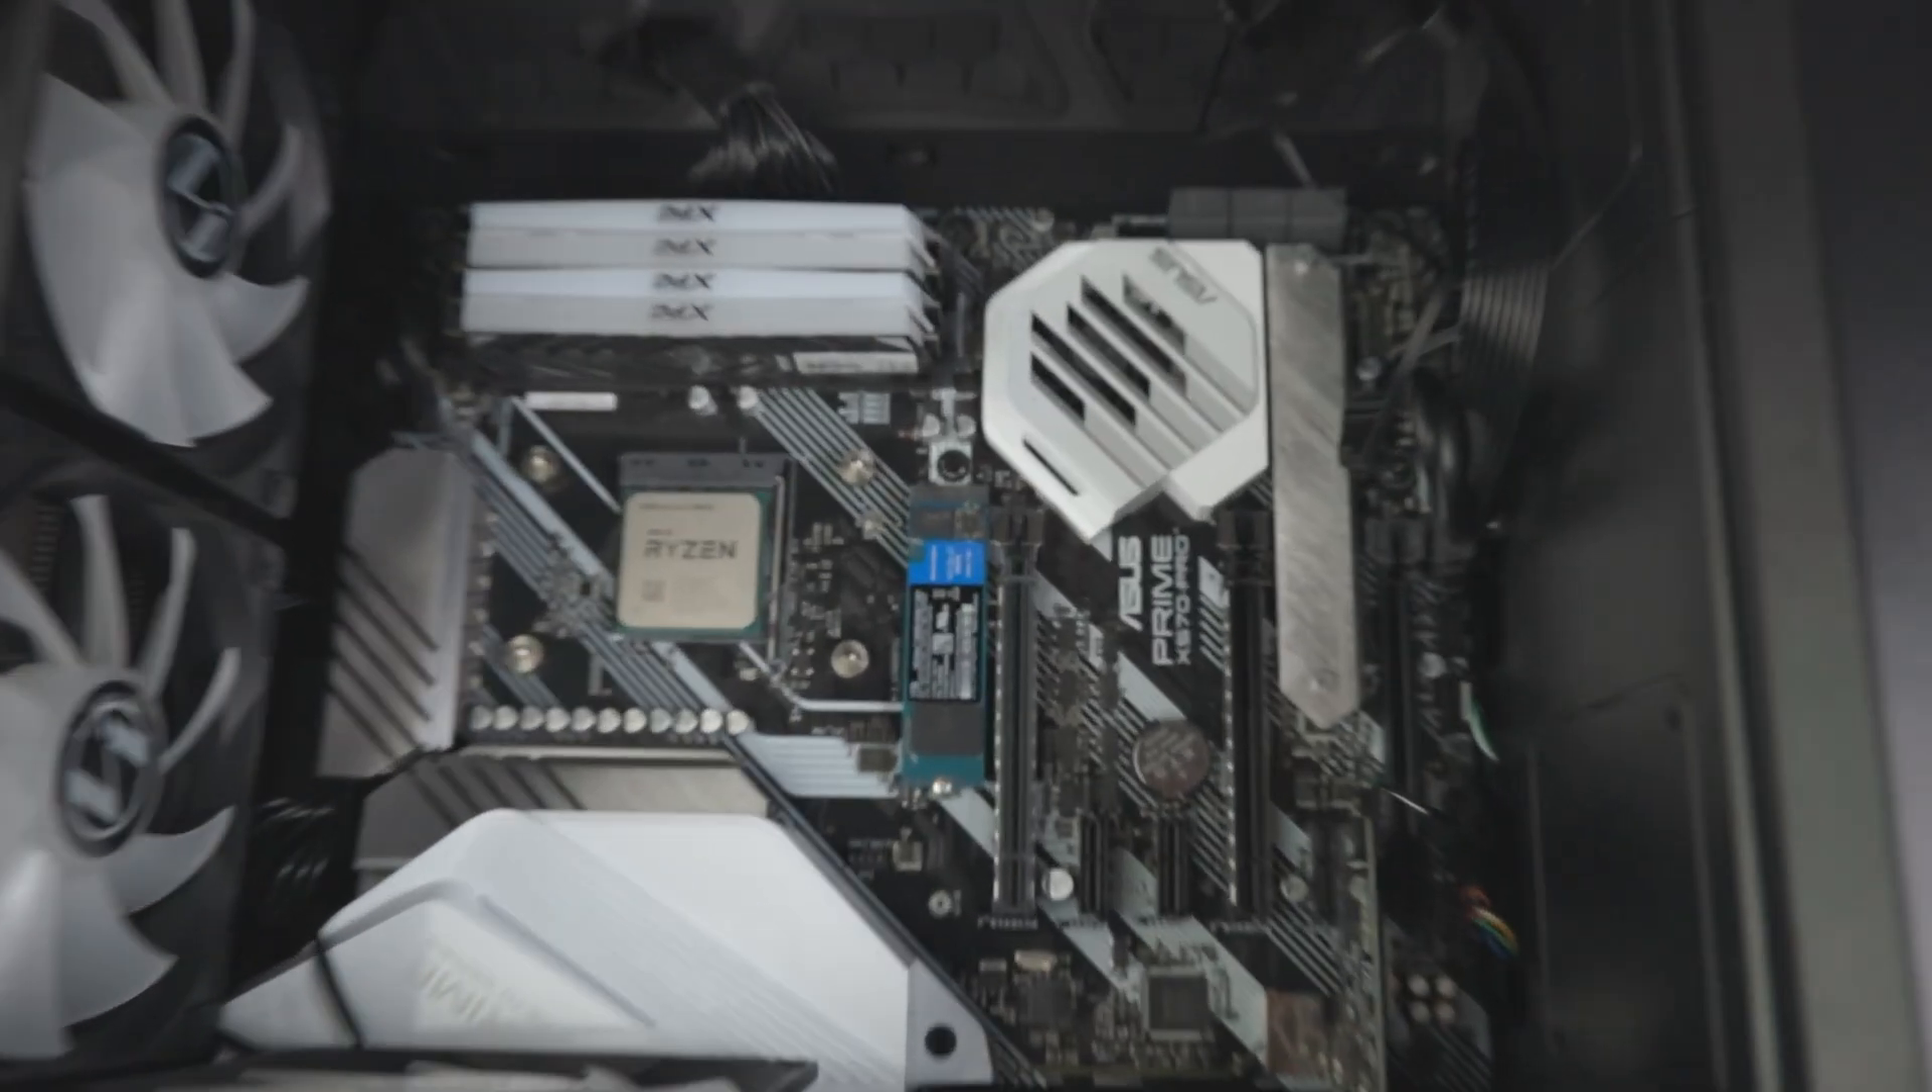So I took the graphics card out and we got a little more room to work now.